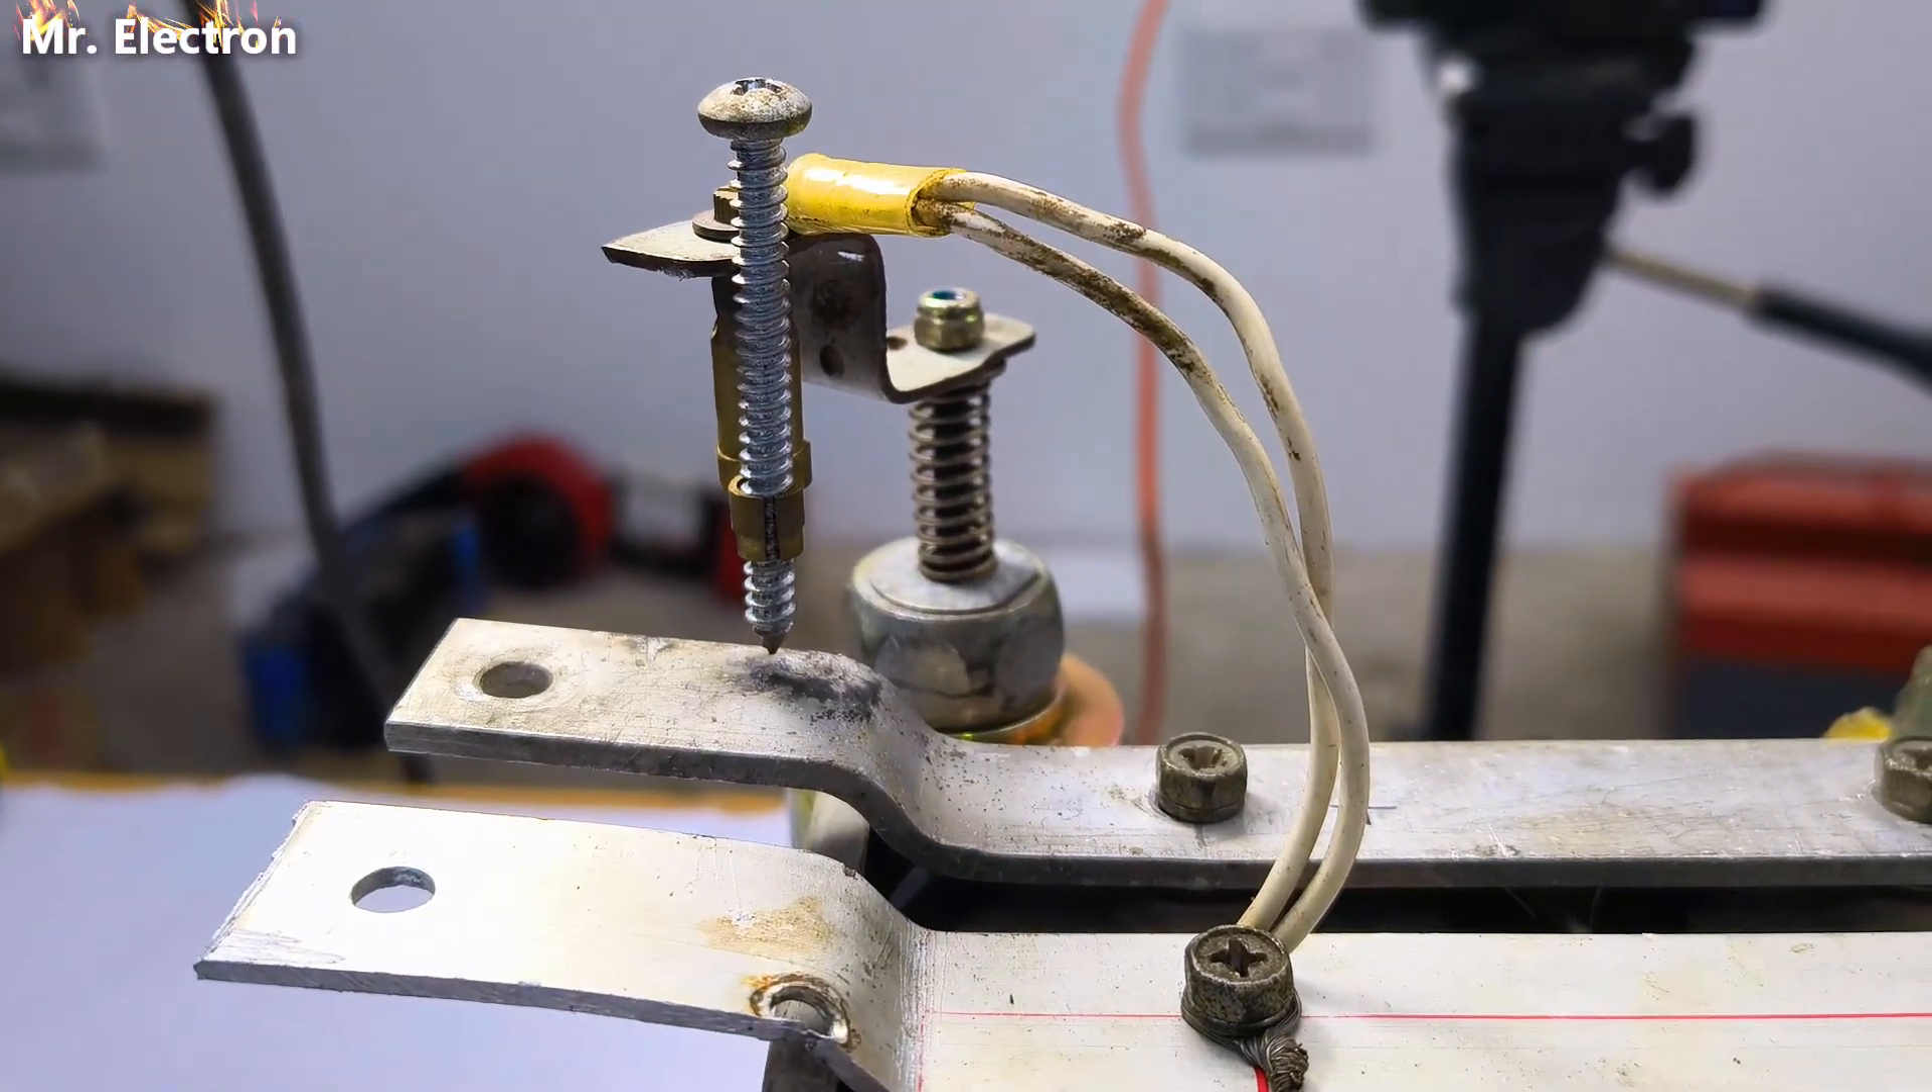Now, instead of the carbon brush, here I've placed this simple screw.